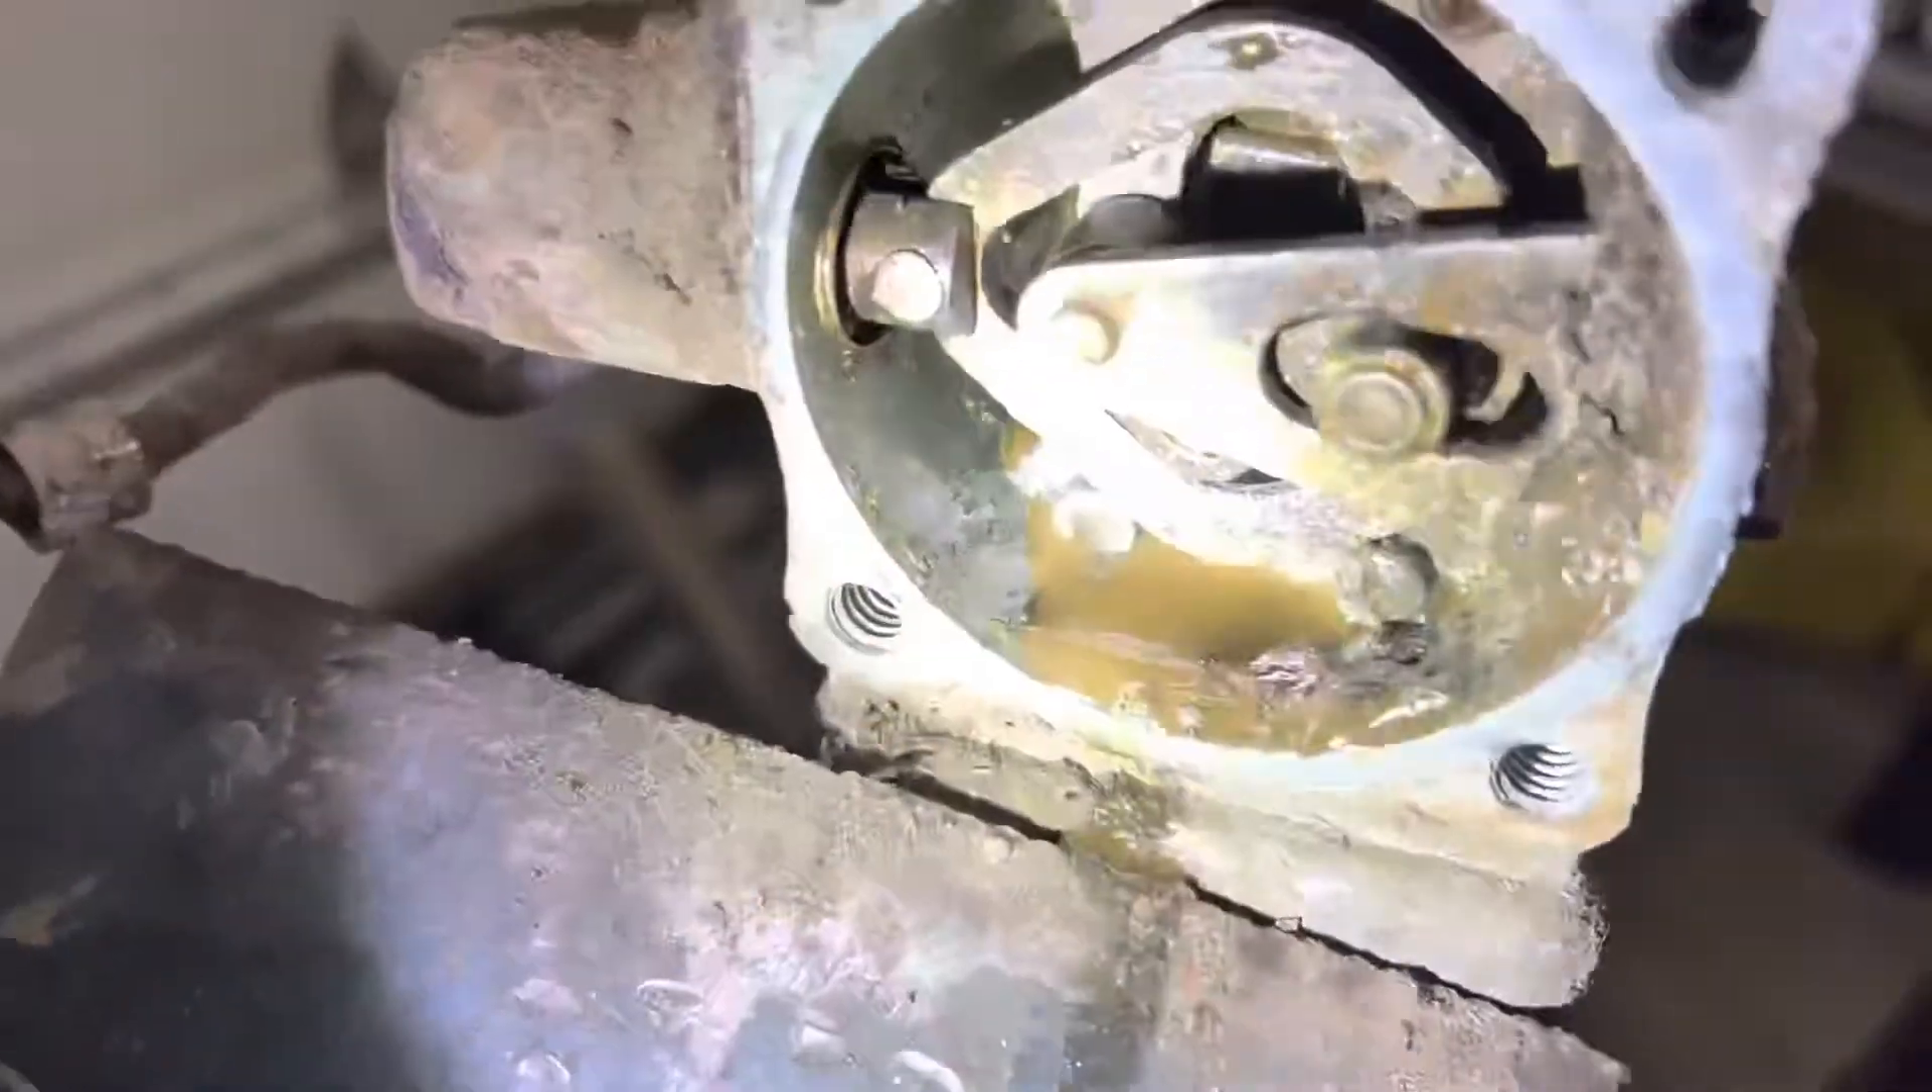We got this pump tore apart here that's what she looks like.